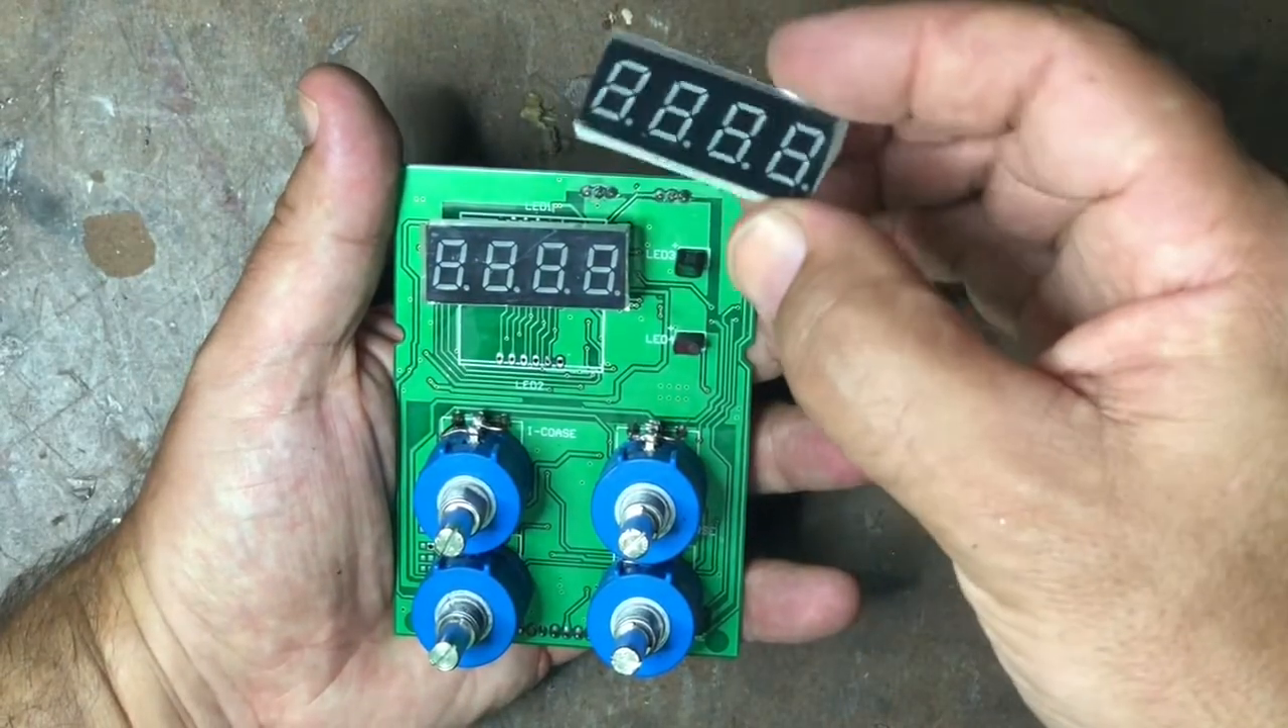I've desoldered this unit here, which would have been the amps display.